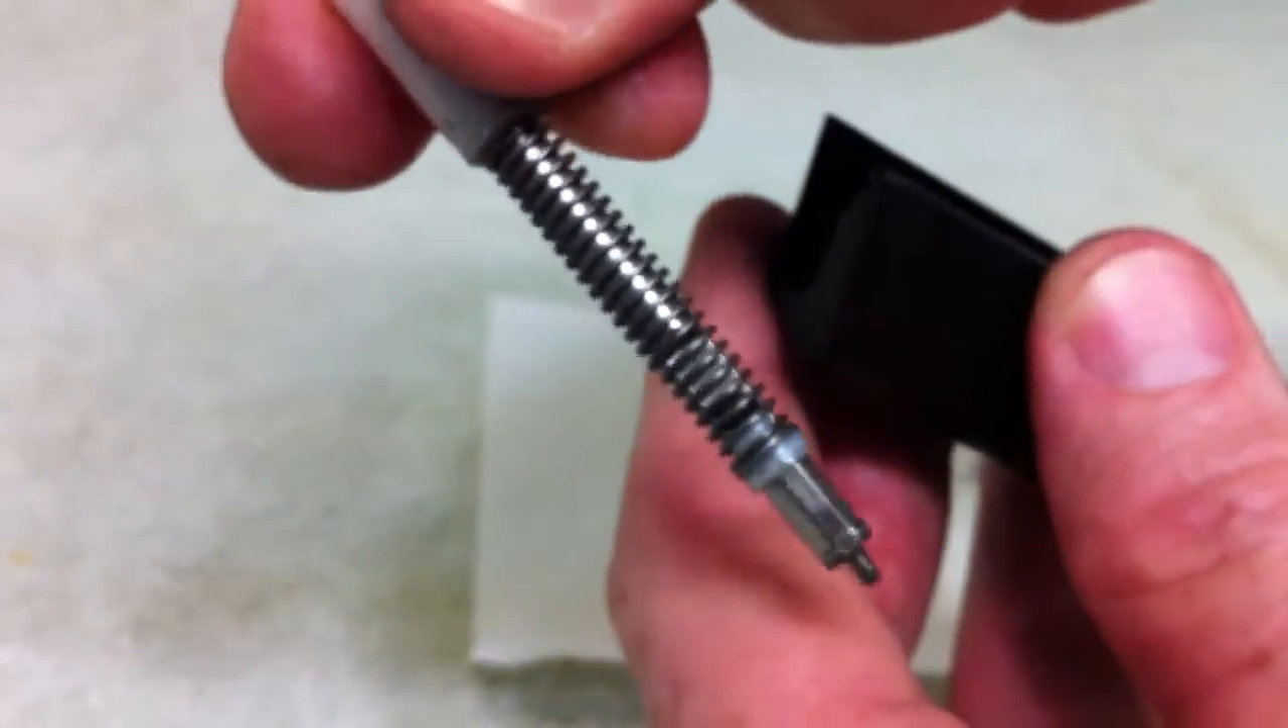We've got the striker out of there.